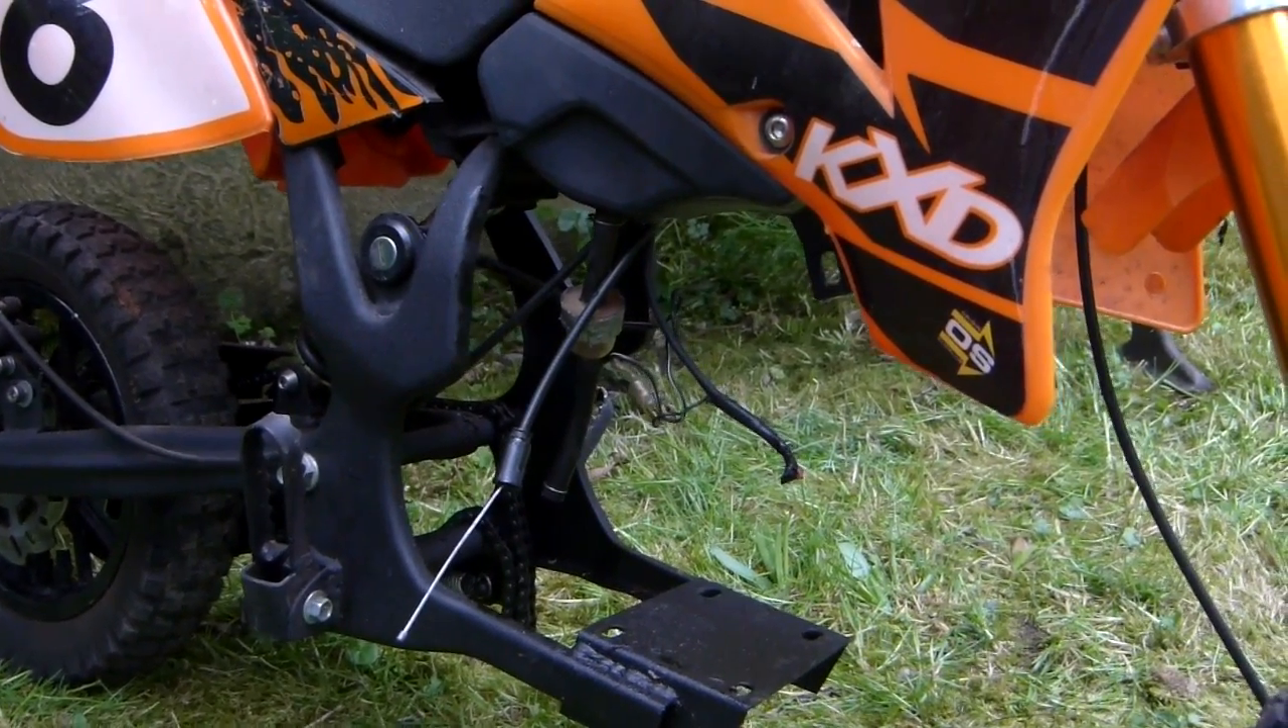Okay, so, engine has been fully removed.